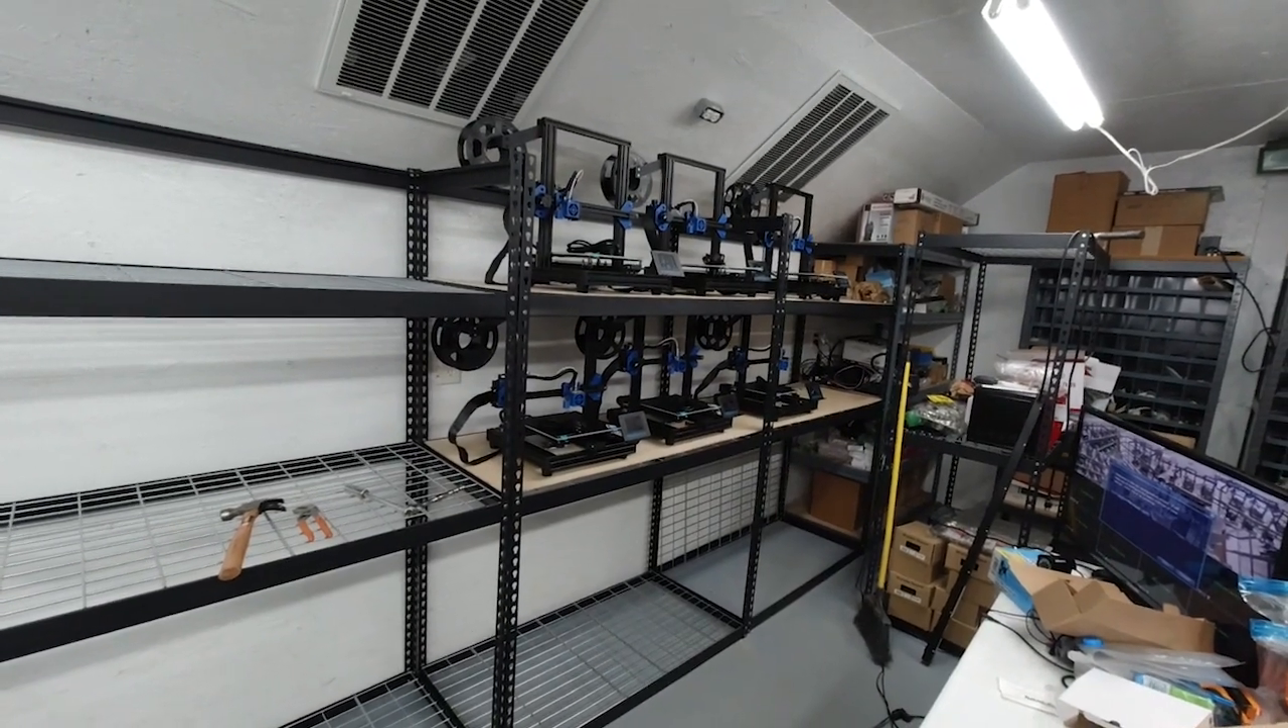Here you can see the shelving that we've just recently assembled.